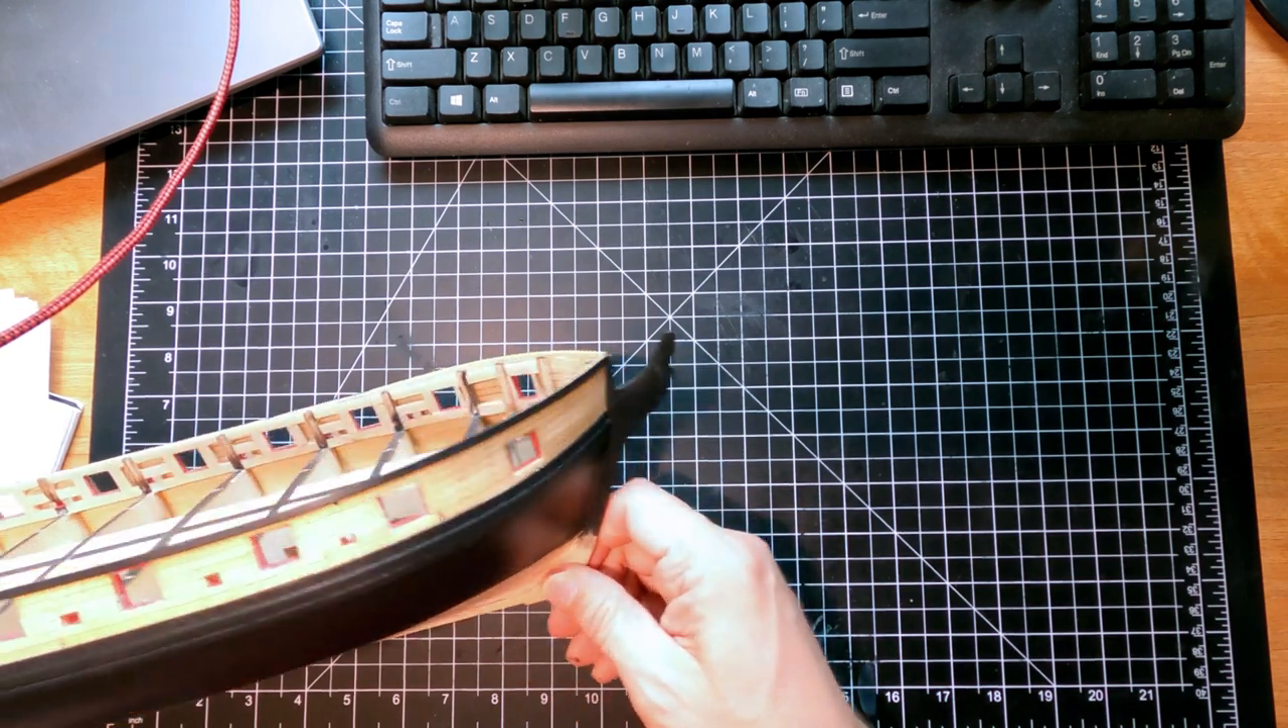Bowsprit or bow bowsprit is not on here yet.